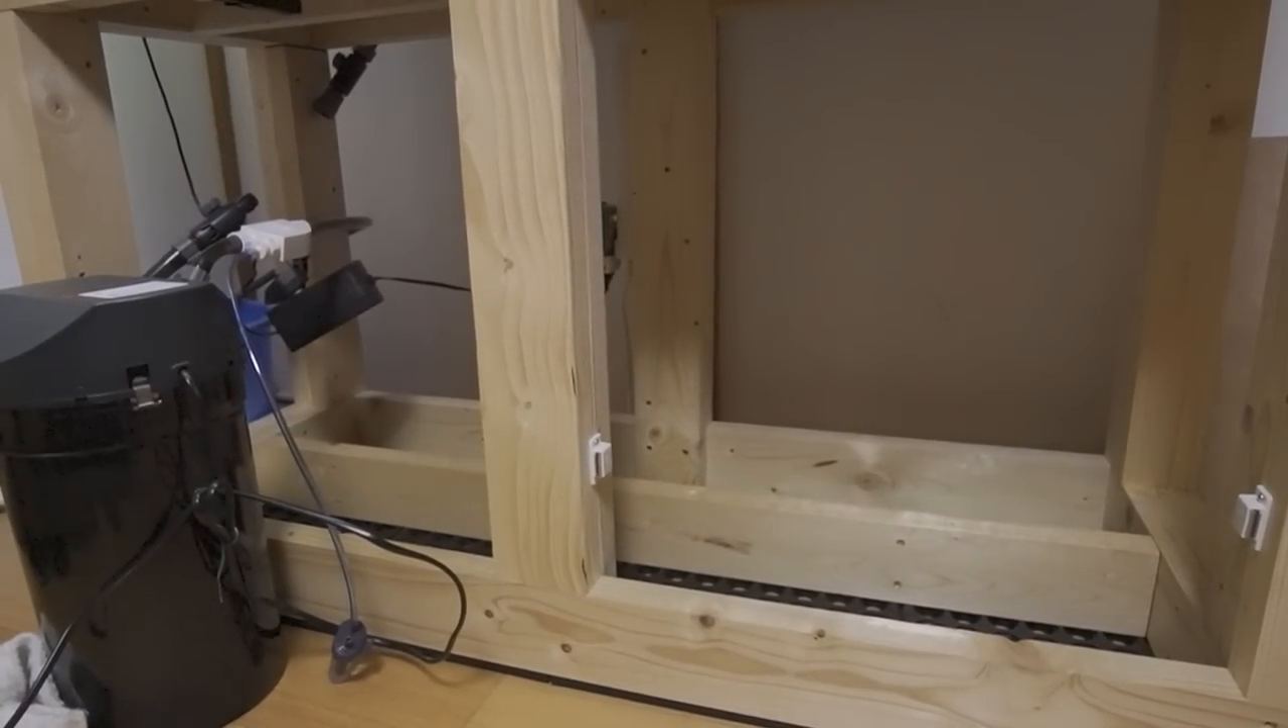So I've removed the filter as well as the CO2. So now you can see down below there's nothing at all and it's moment of truth.